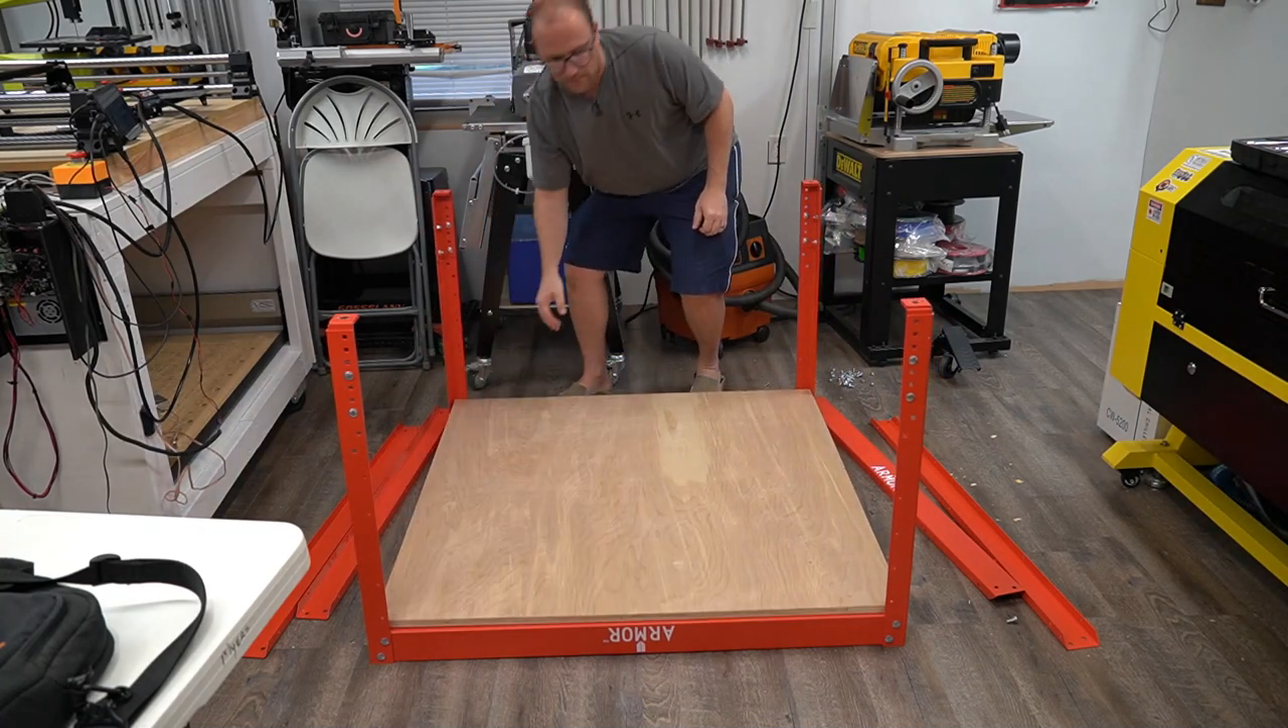So I got the shelf cut to size and it's going to sit right in there like that.